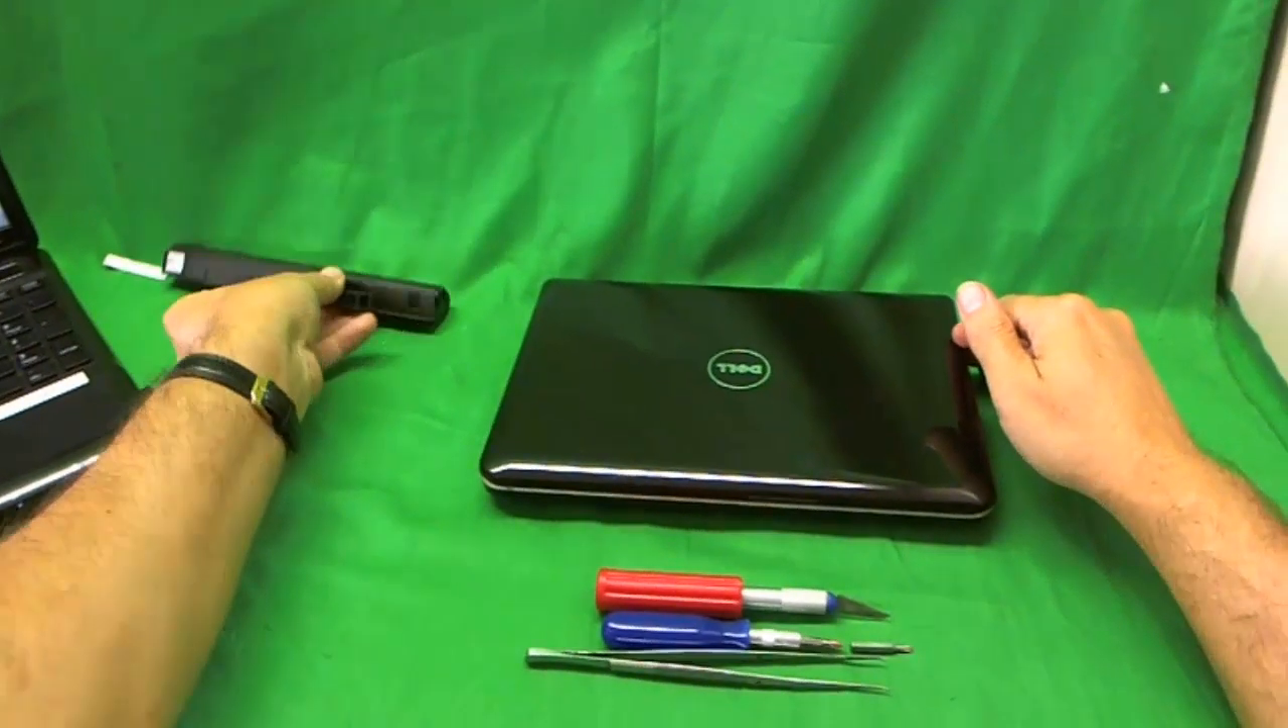Okay, now that the battery is out, we can work on the laptop safely.